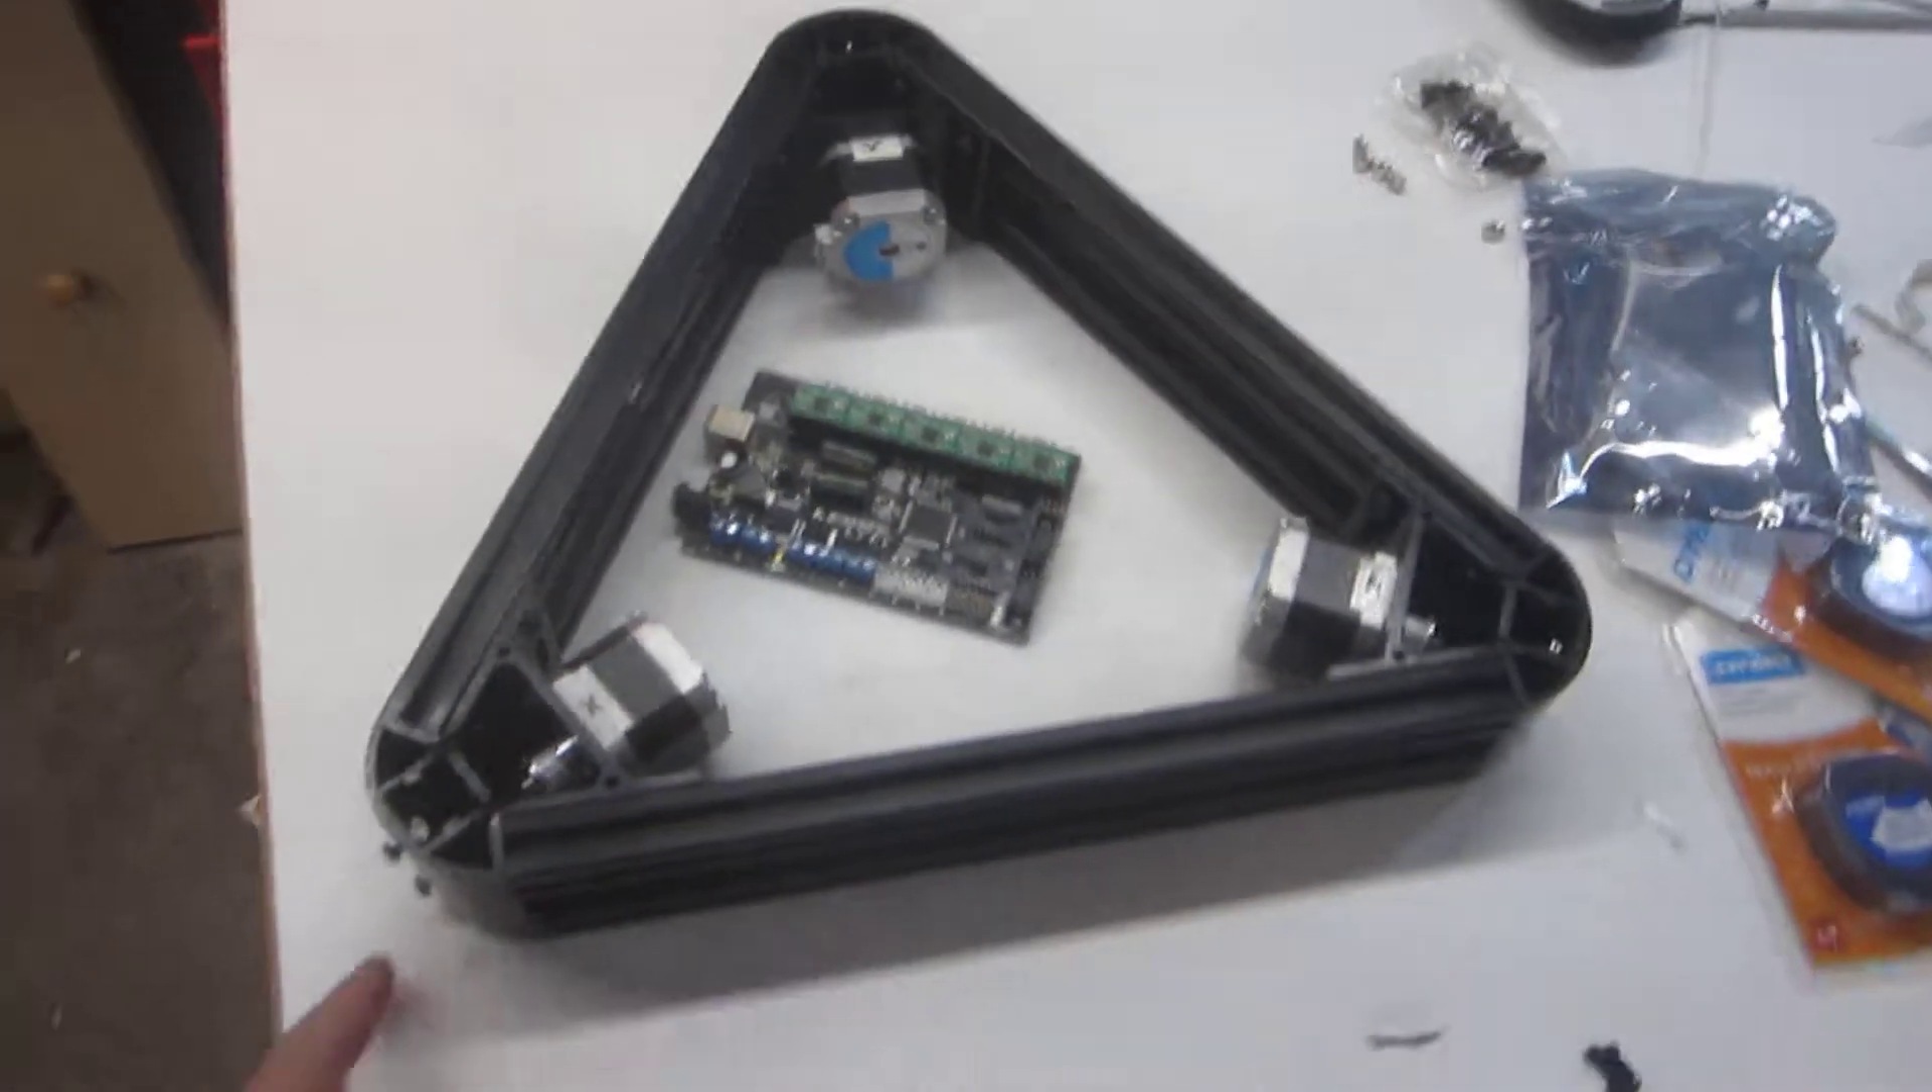So what I've done here is I have the motherboard out.